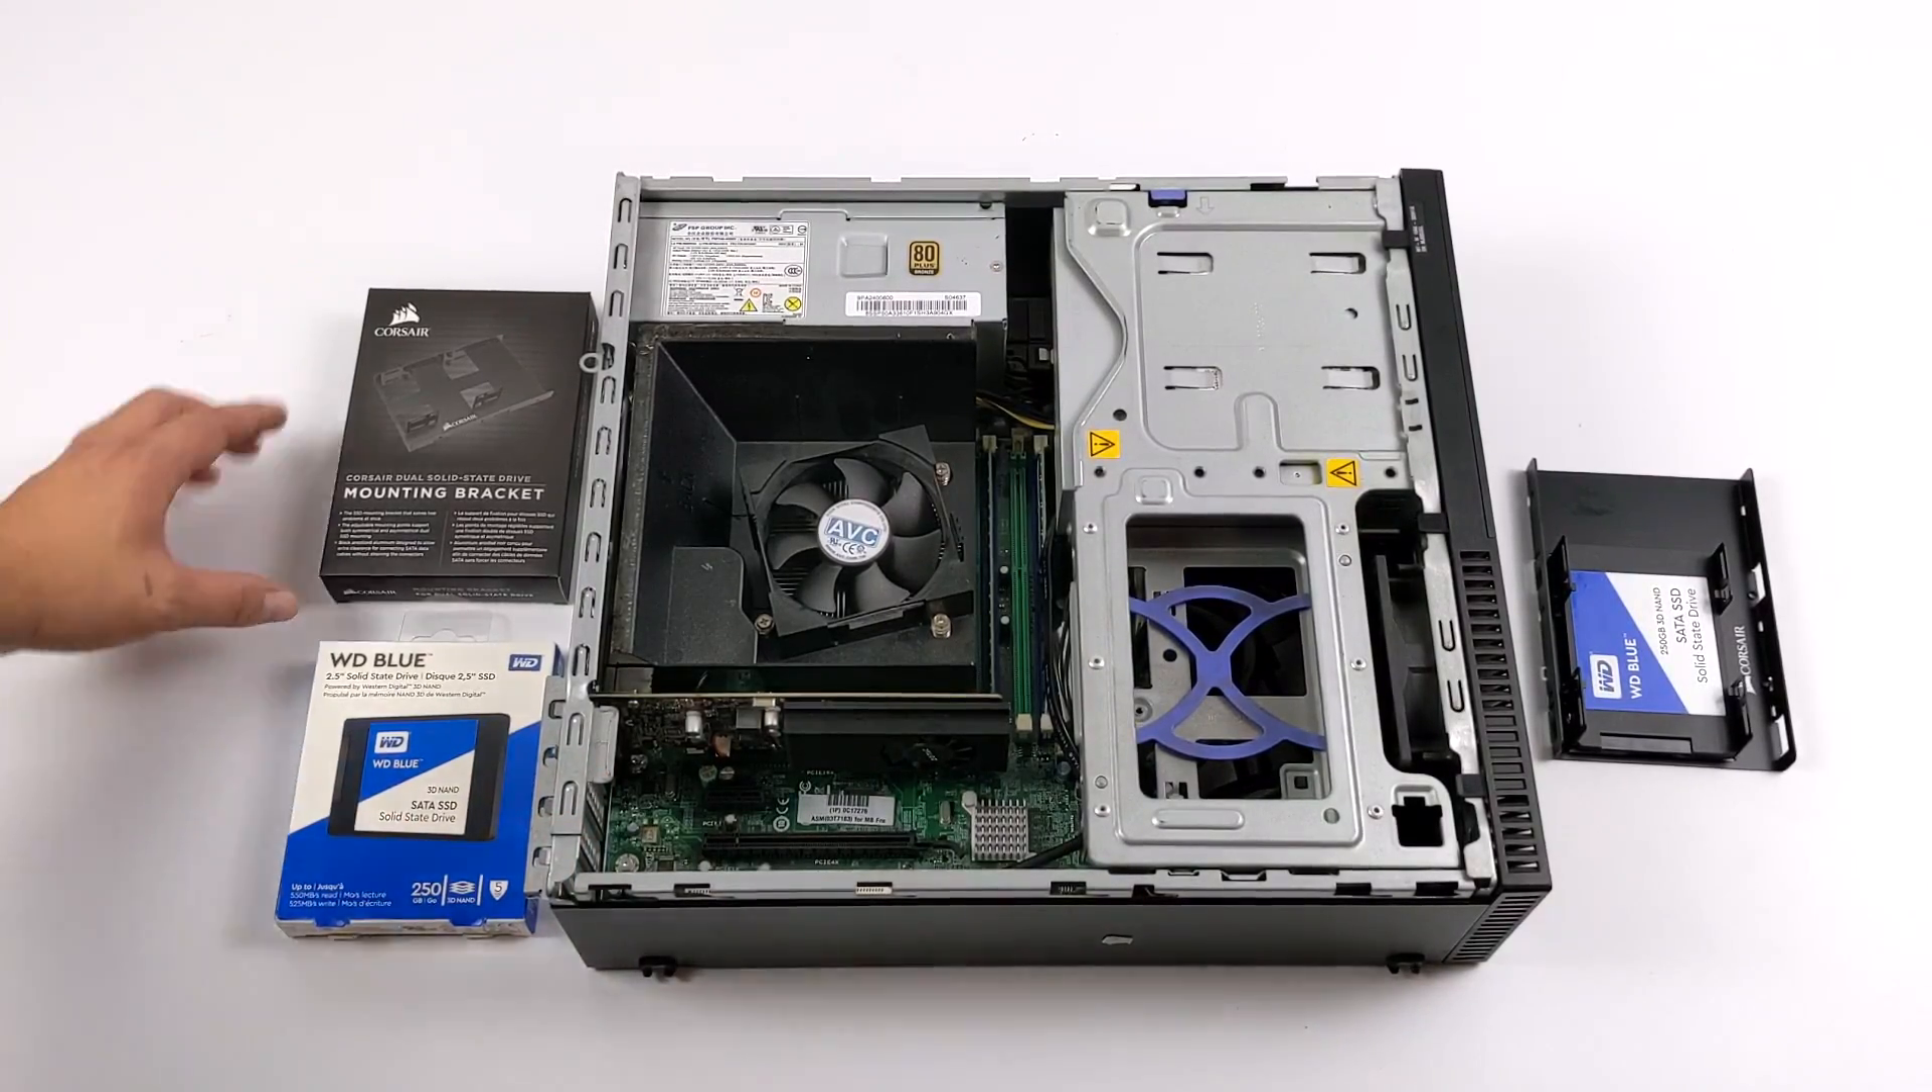So I've got the GPU installed but I still don't have any storage.